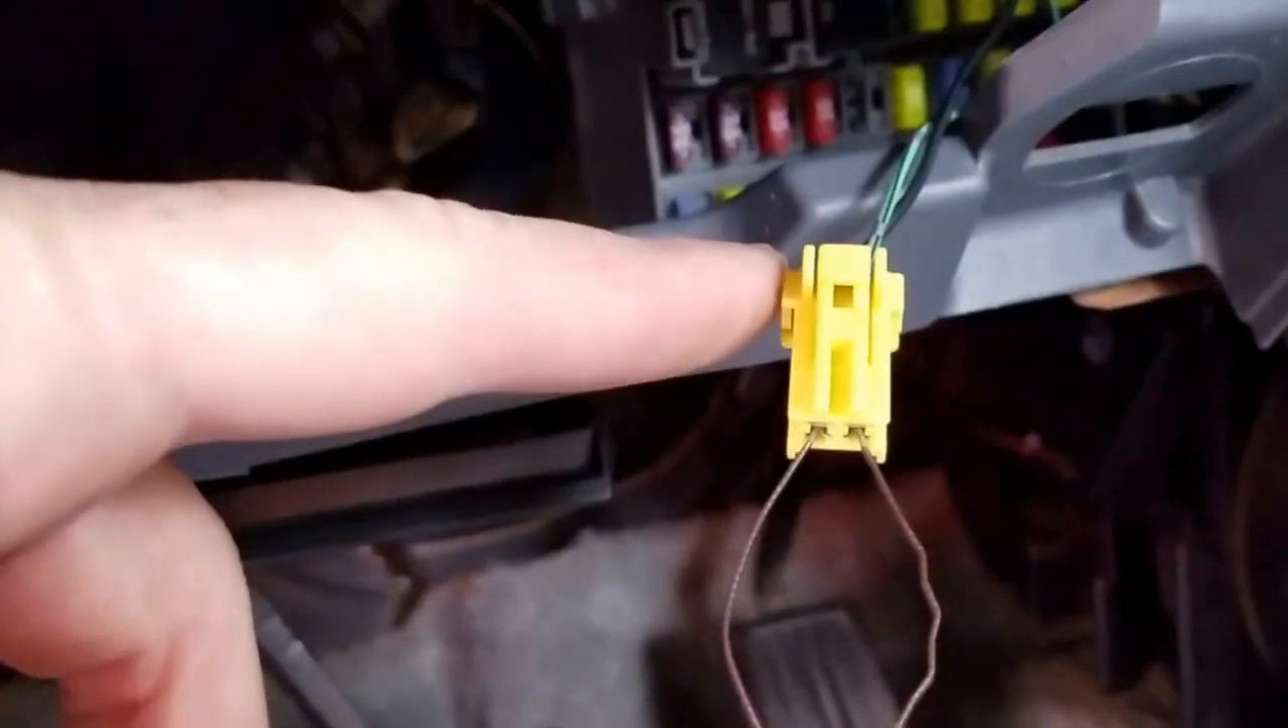Okay, so we've got our bobby pin in the connector now.